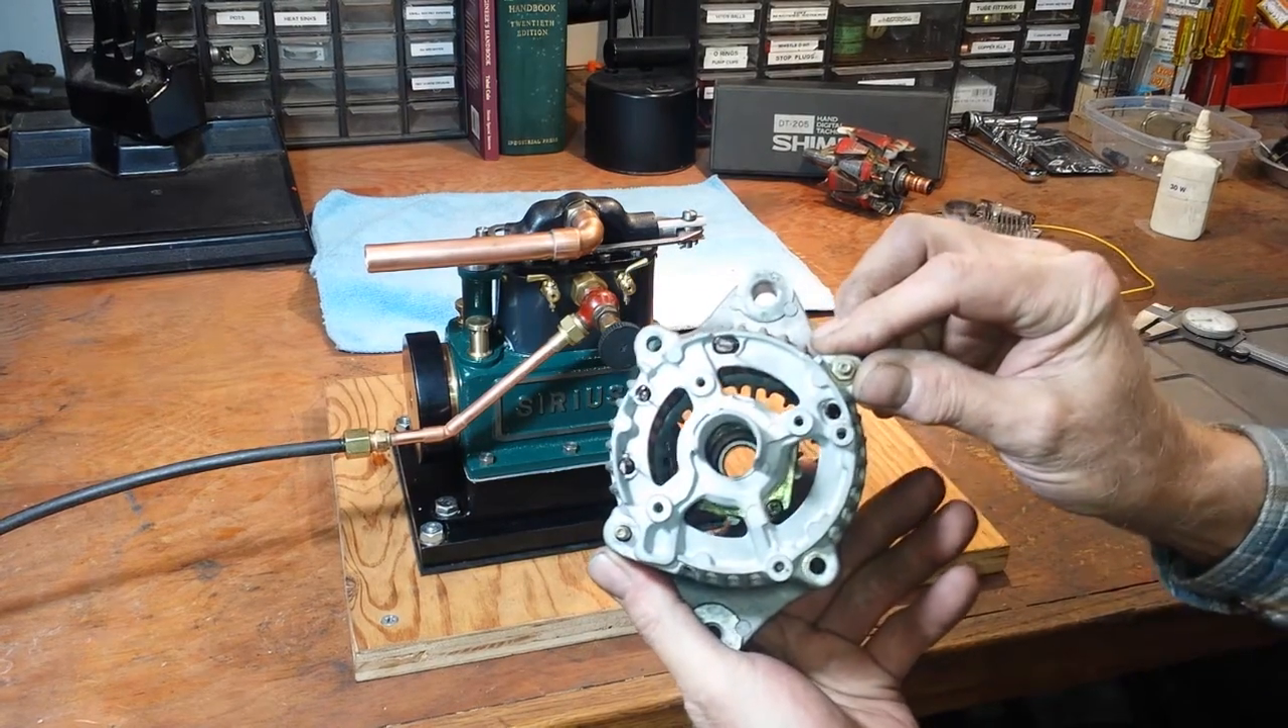I've got the rotor out of this now because I'm going to machine on it.